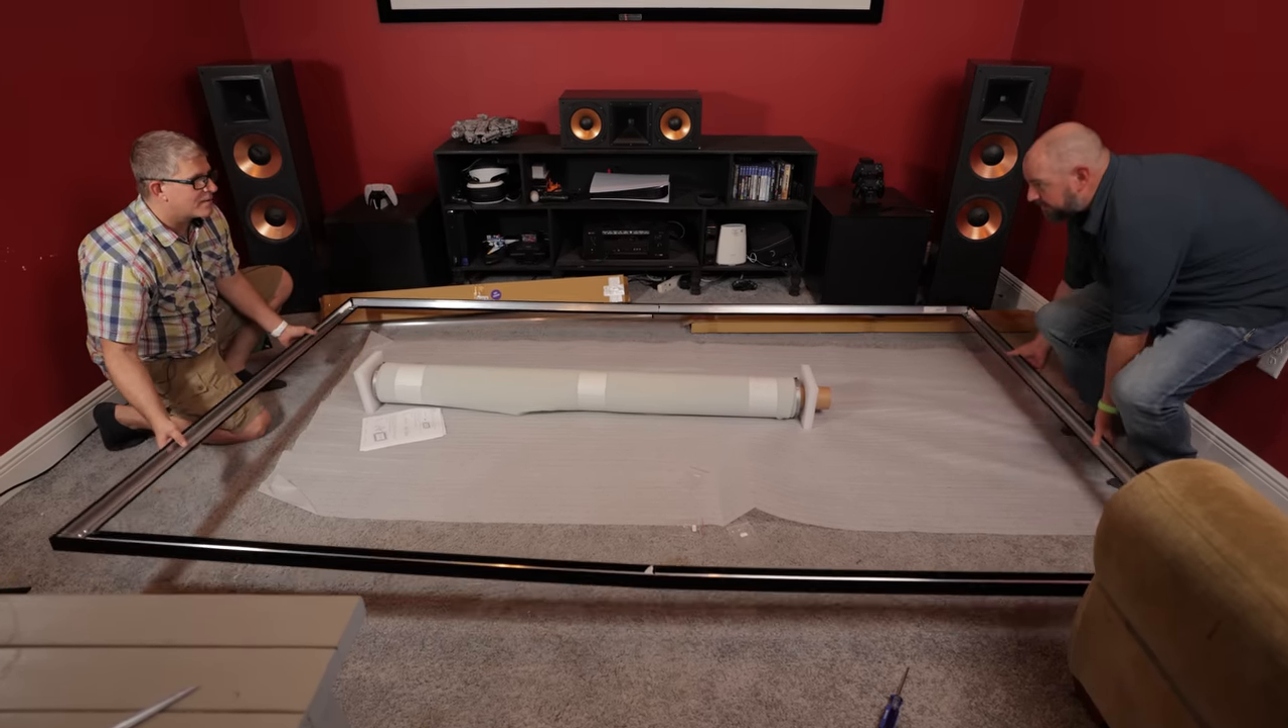Okay, so we have the frame assembled.